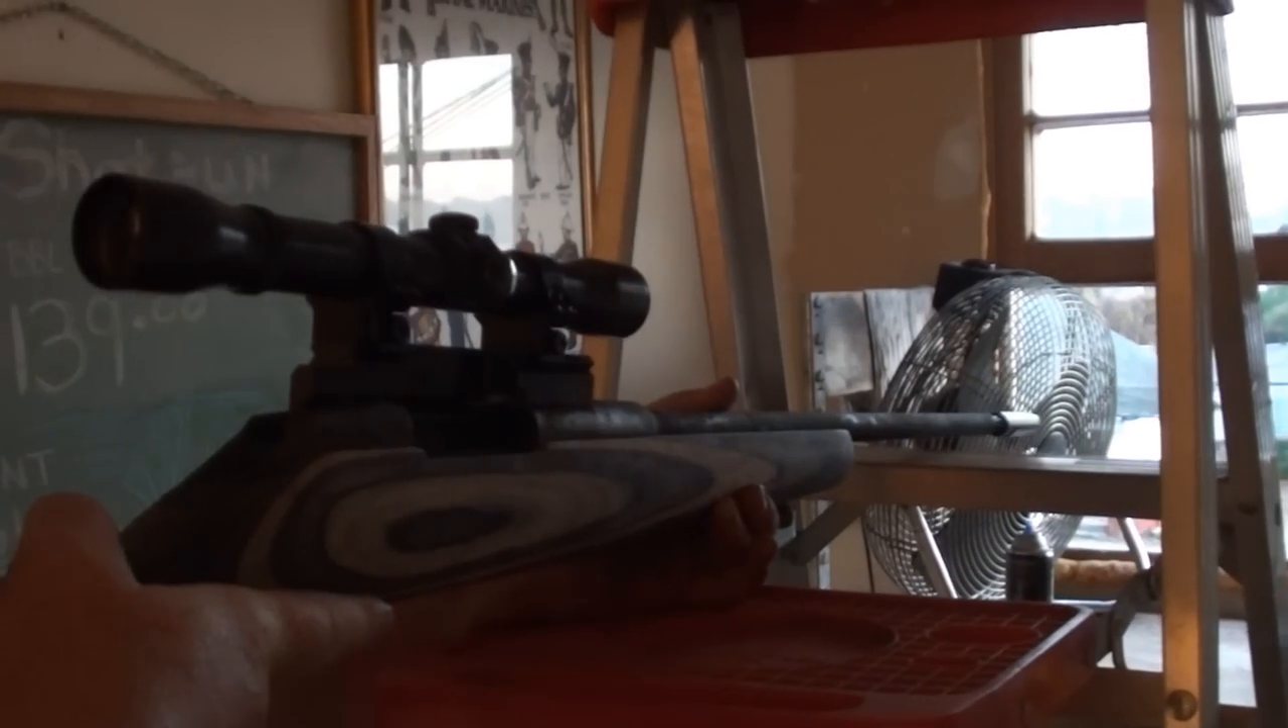All right, so we've gotten the base put on and our rings and scope.